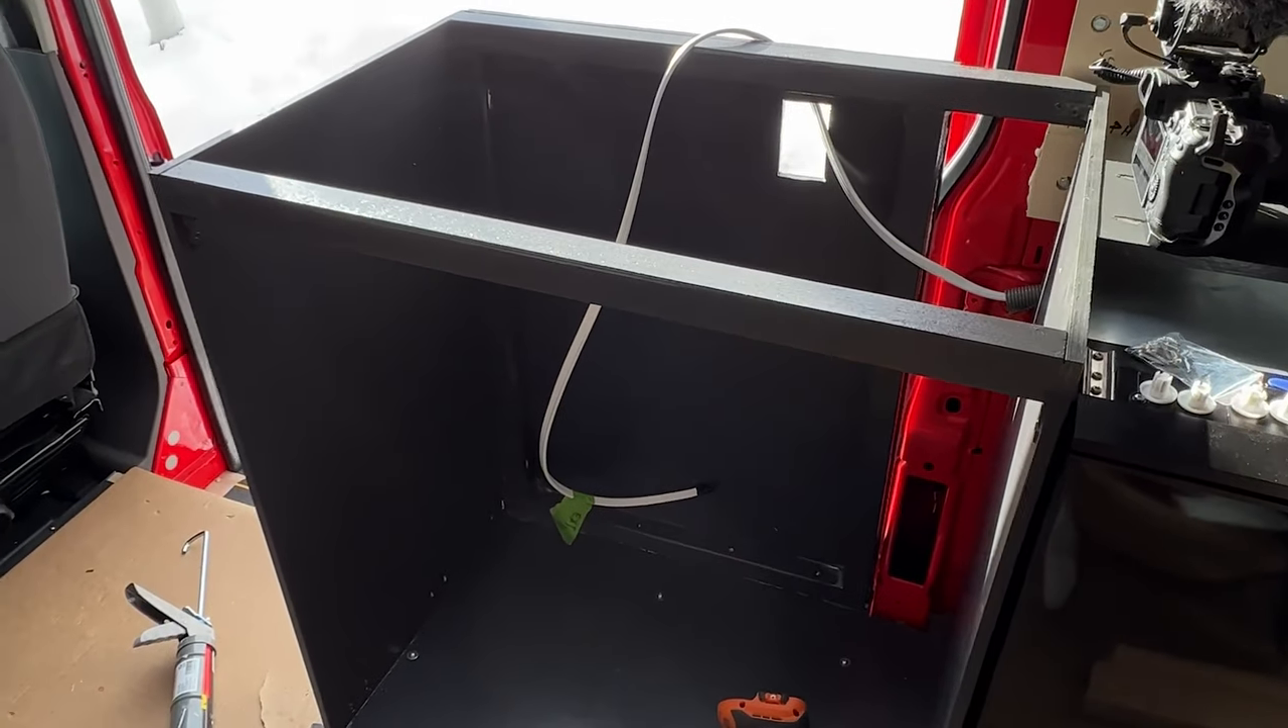The basic structure of the cabinet is complete. We don't have doors and we don't have the countertop on it.